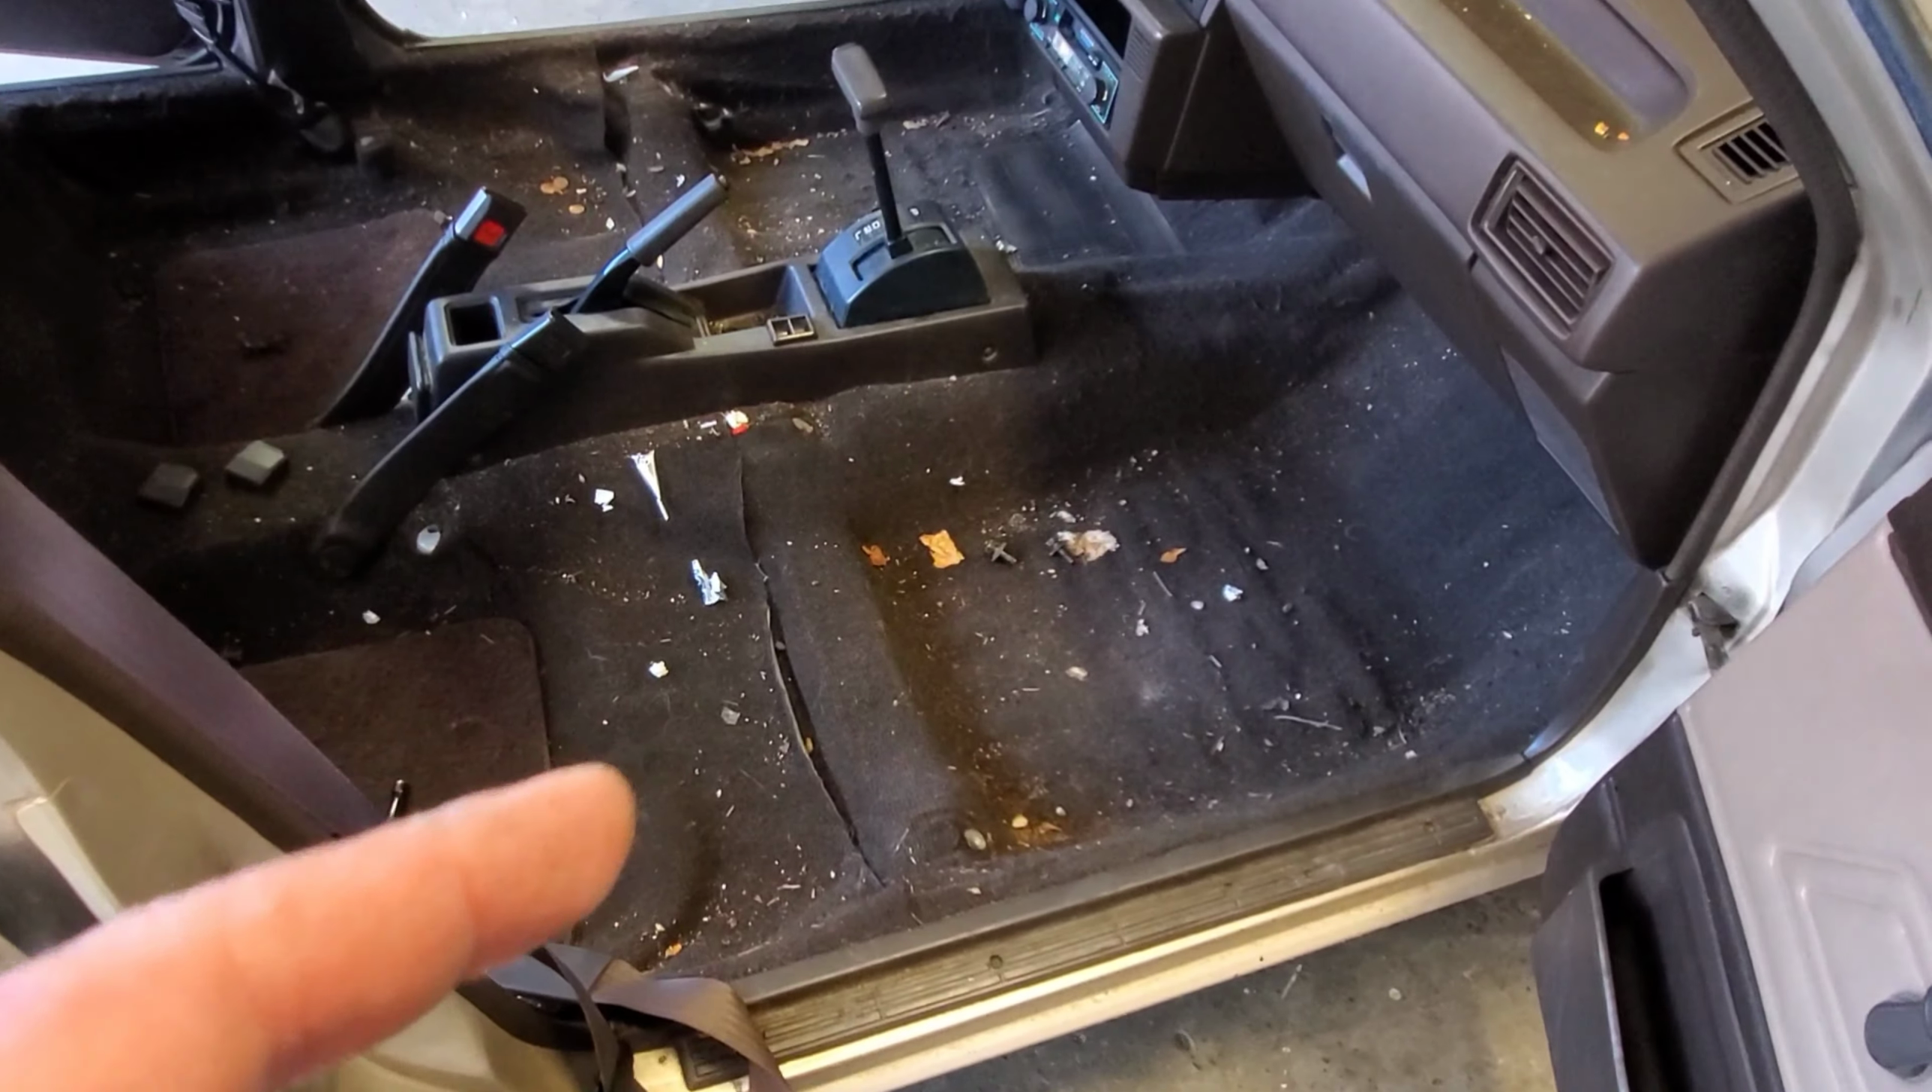So we got the driver's side and the passenger side seat already out.